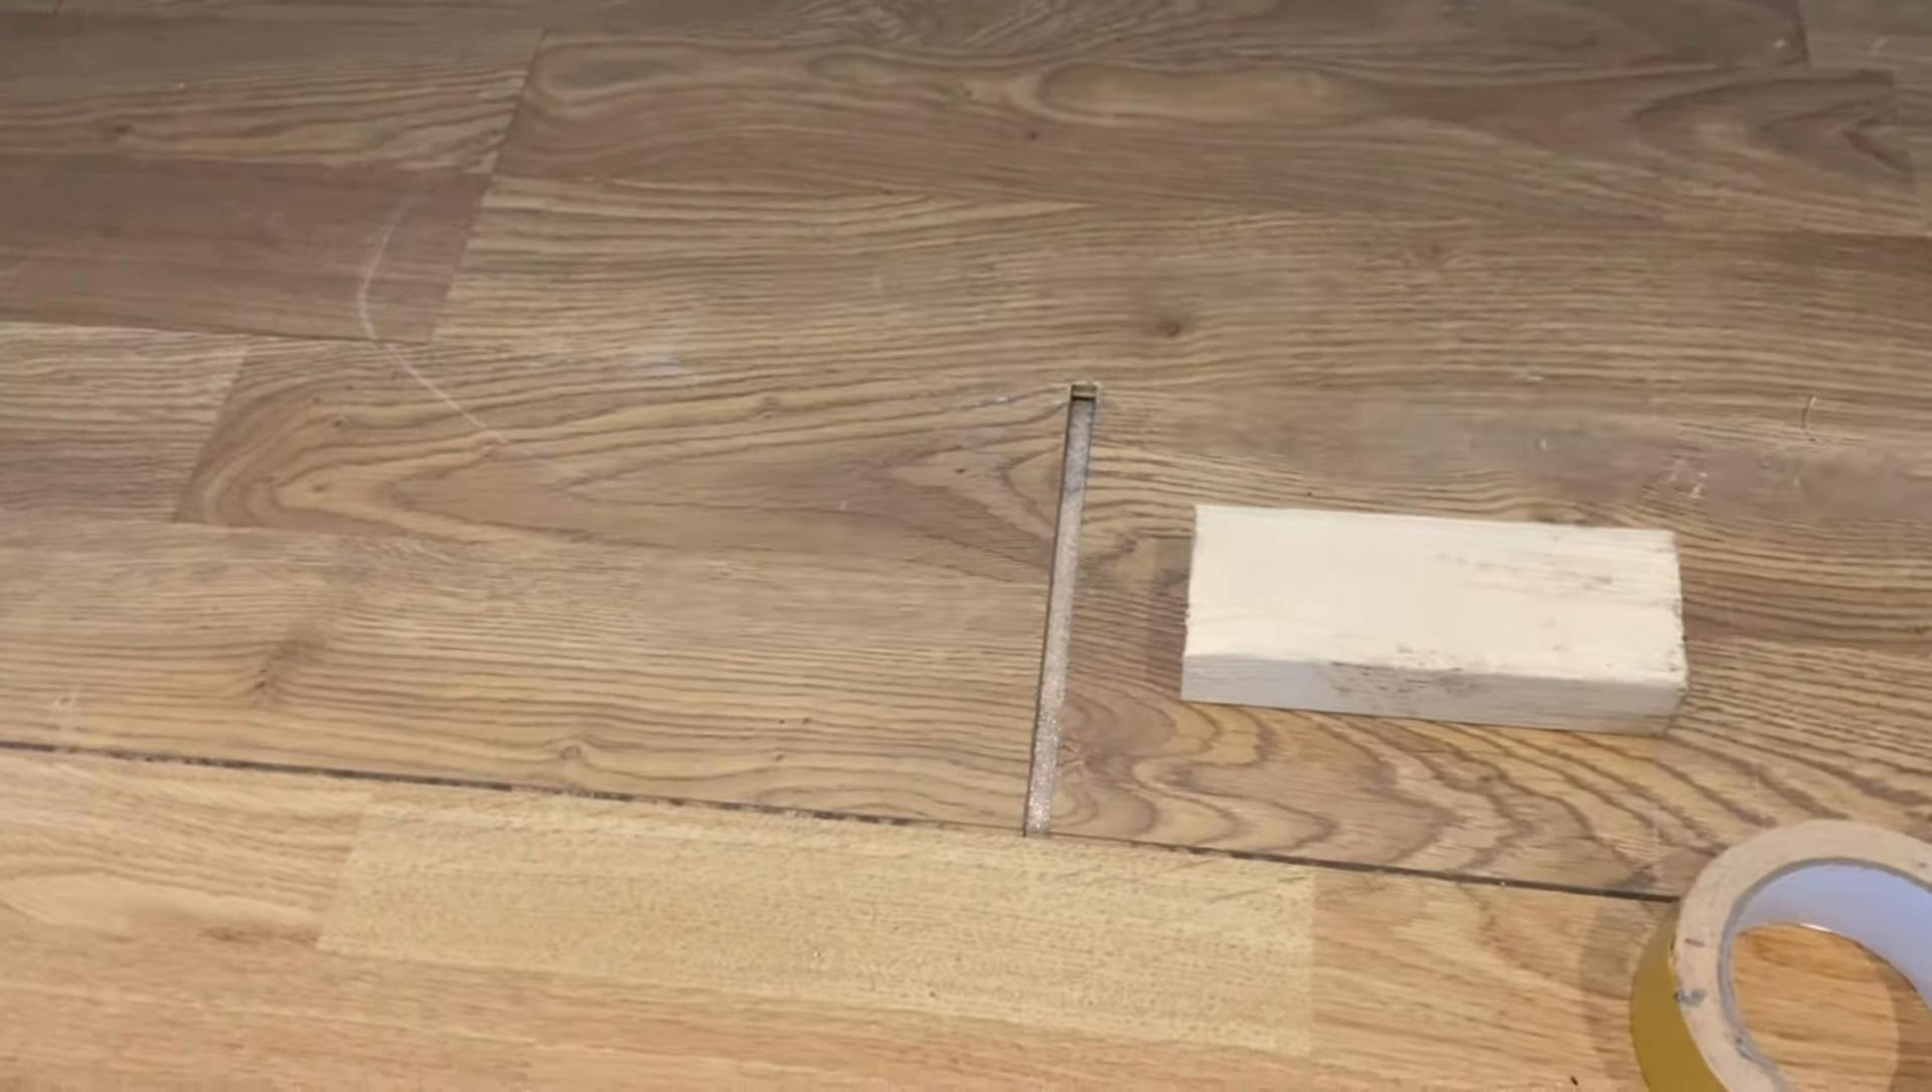We've got some floor in here which has got some pretty big gaps in at the minute.